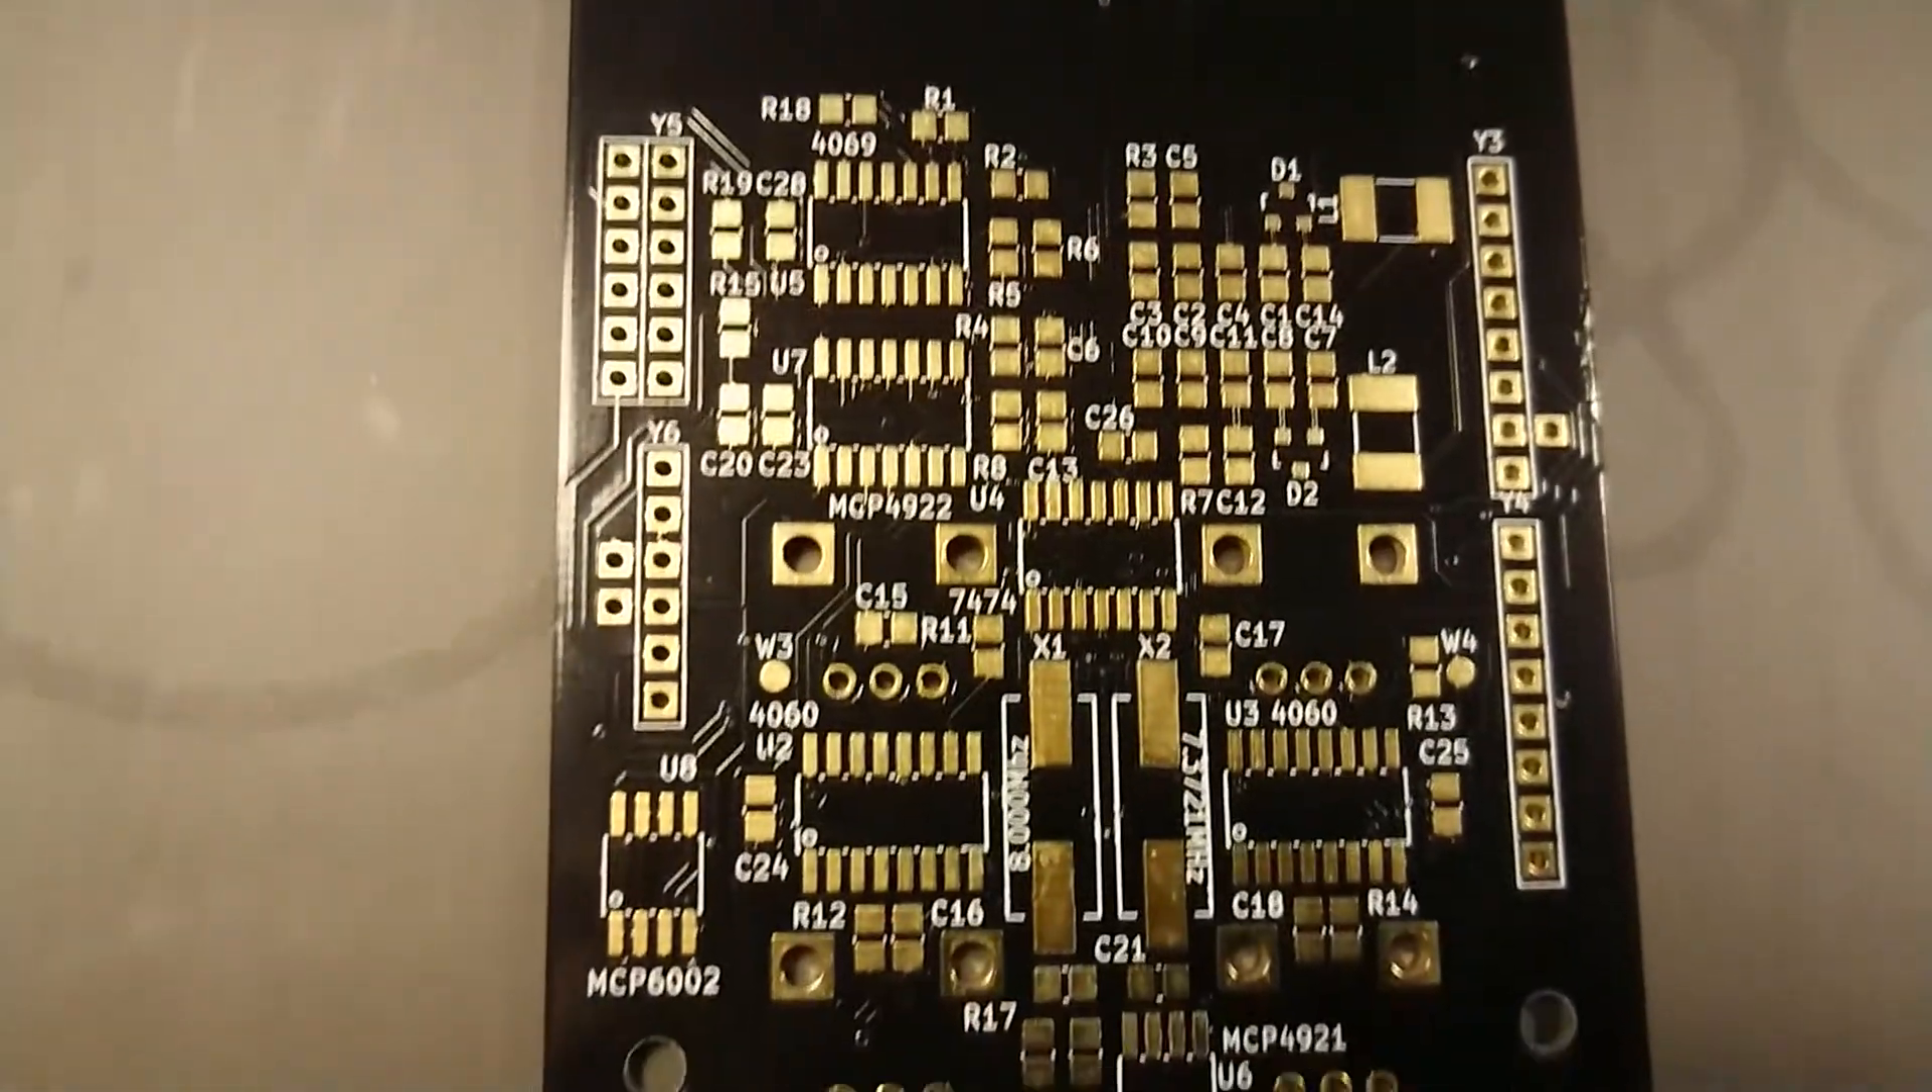As you can see this is a bare board, so I had to order the missing parts from Mouser.